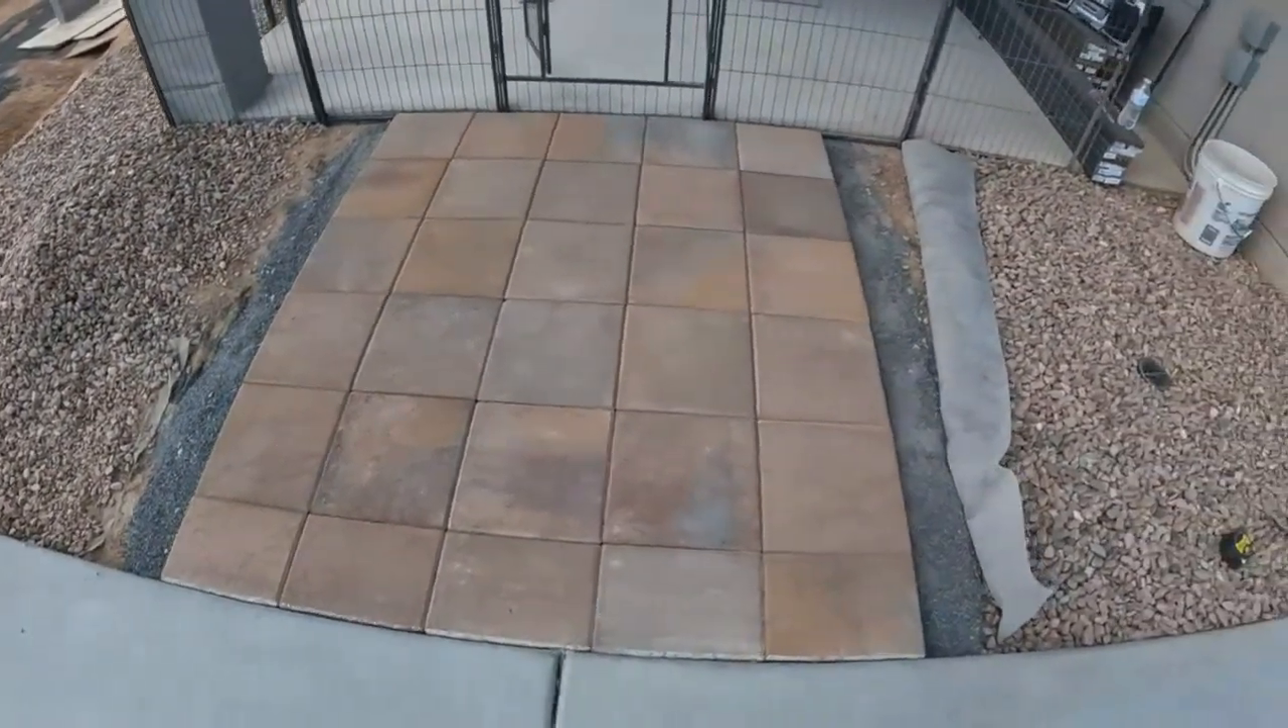Just stuck in the last paver.